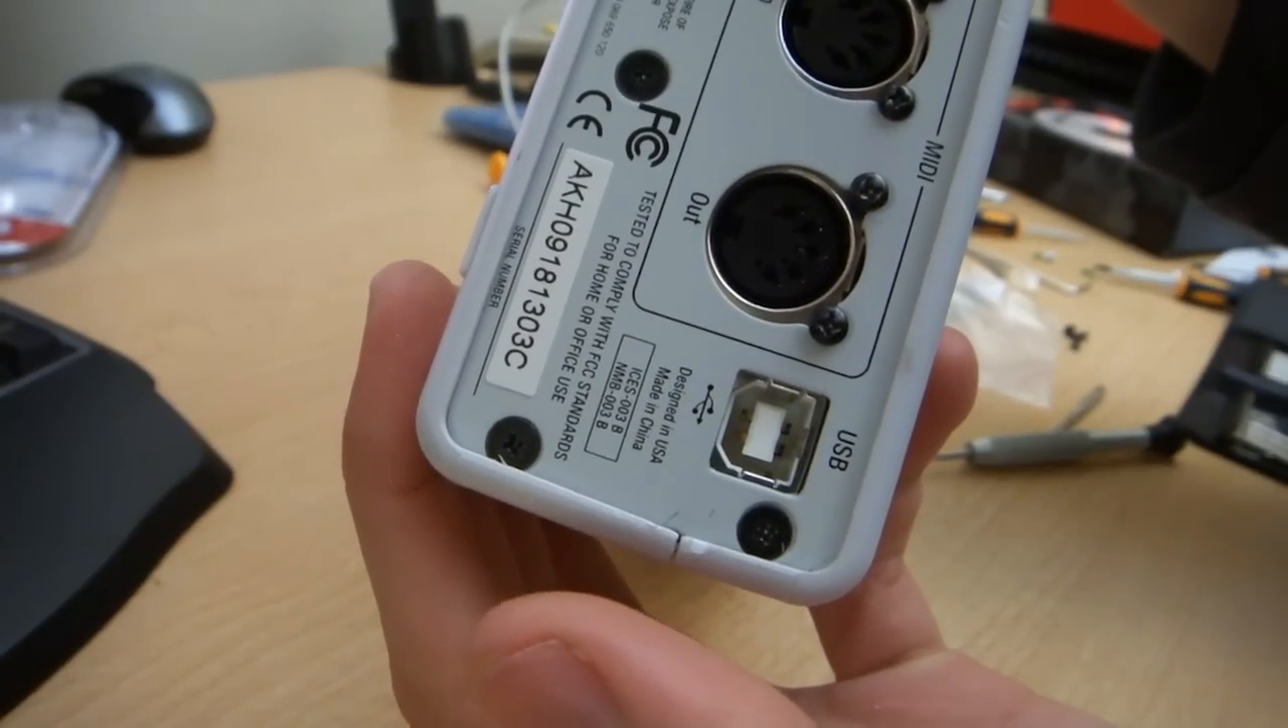The good news is that our off -the-shelf USB port socket thingy replacement here is well-fitted.